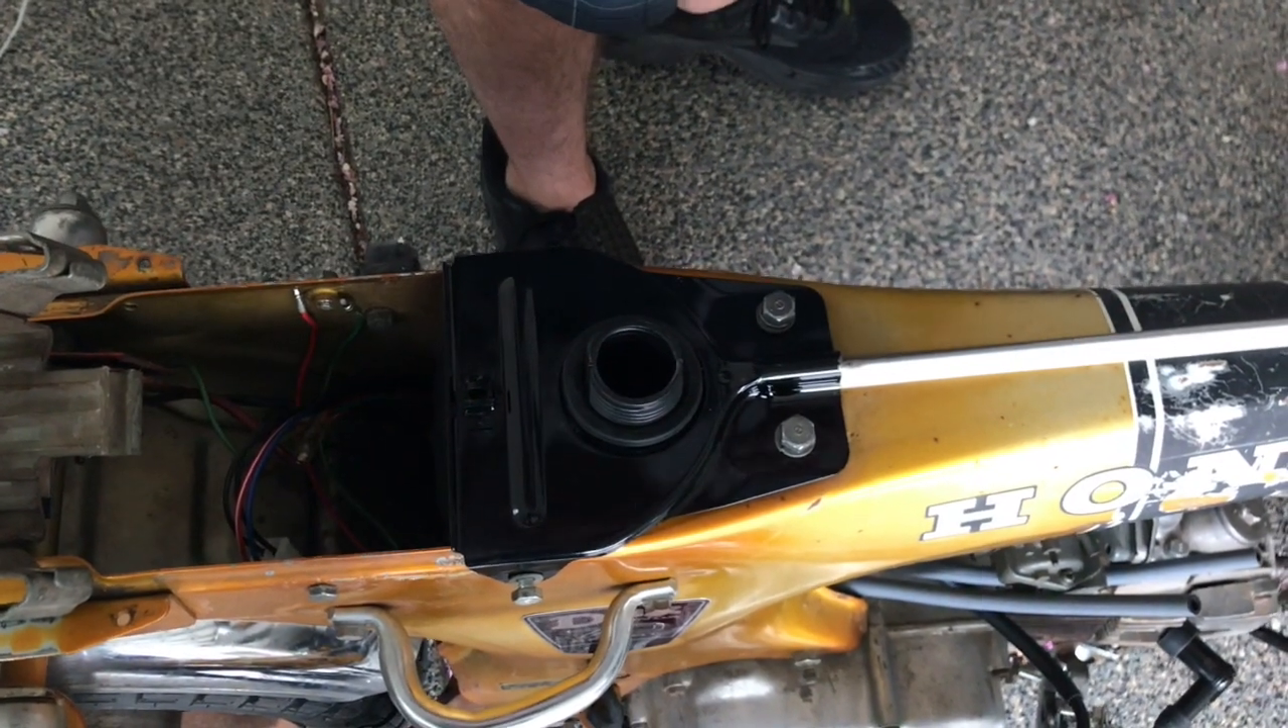Guys, we got the gas tank bracket on. Fits pretty nice, works good.